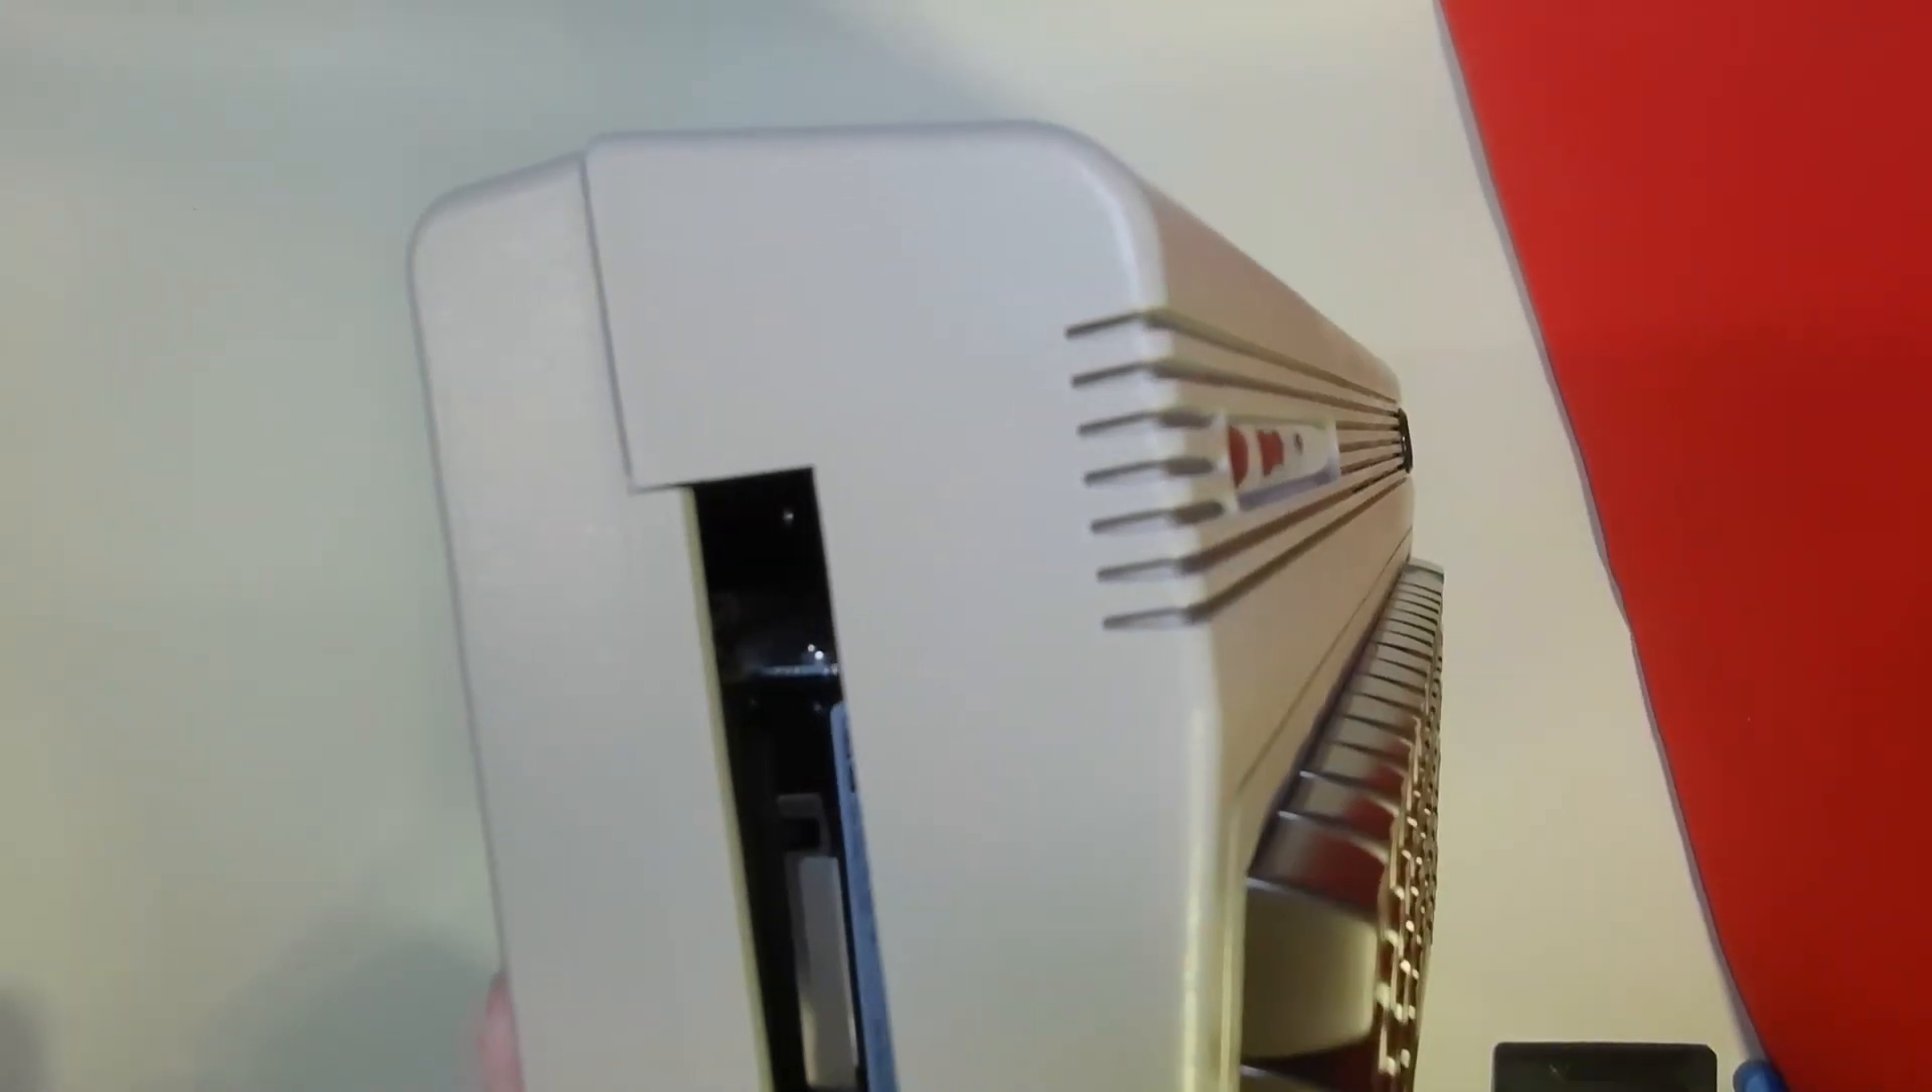There is a small gap at the side but we'll fill that in with the ventilation slot.